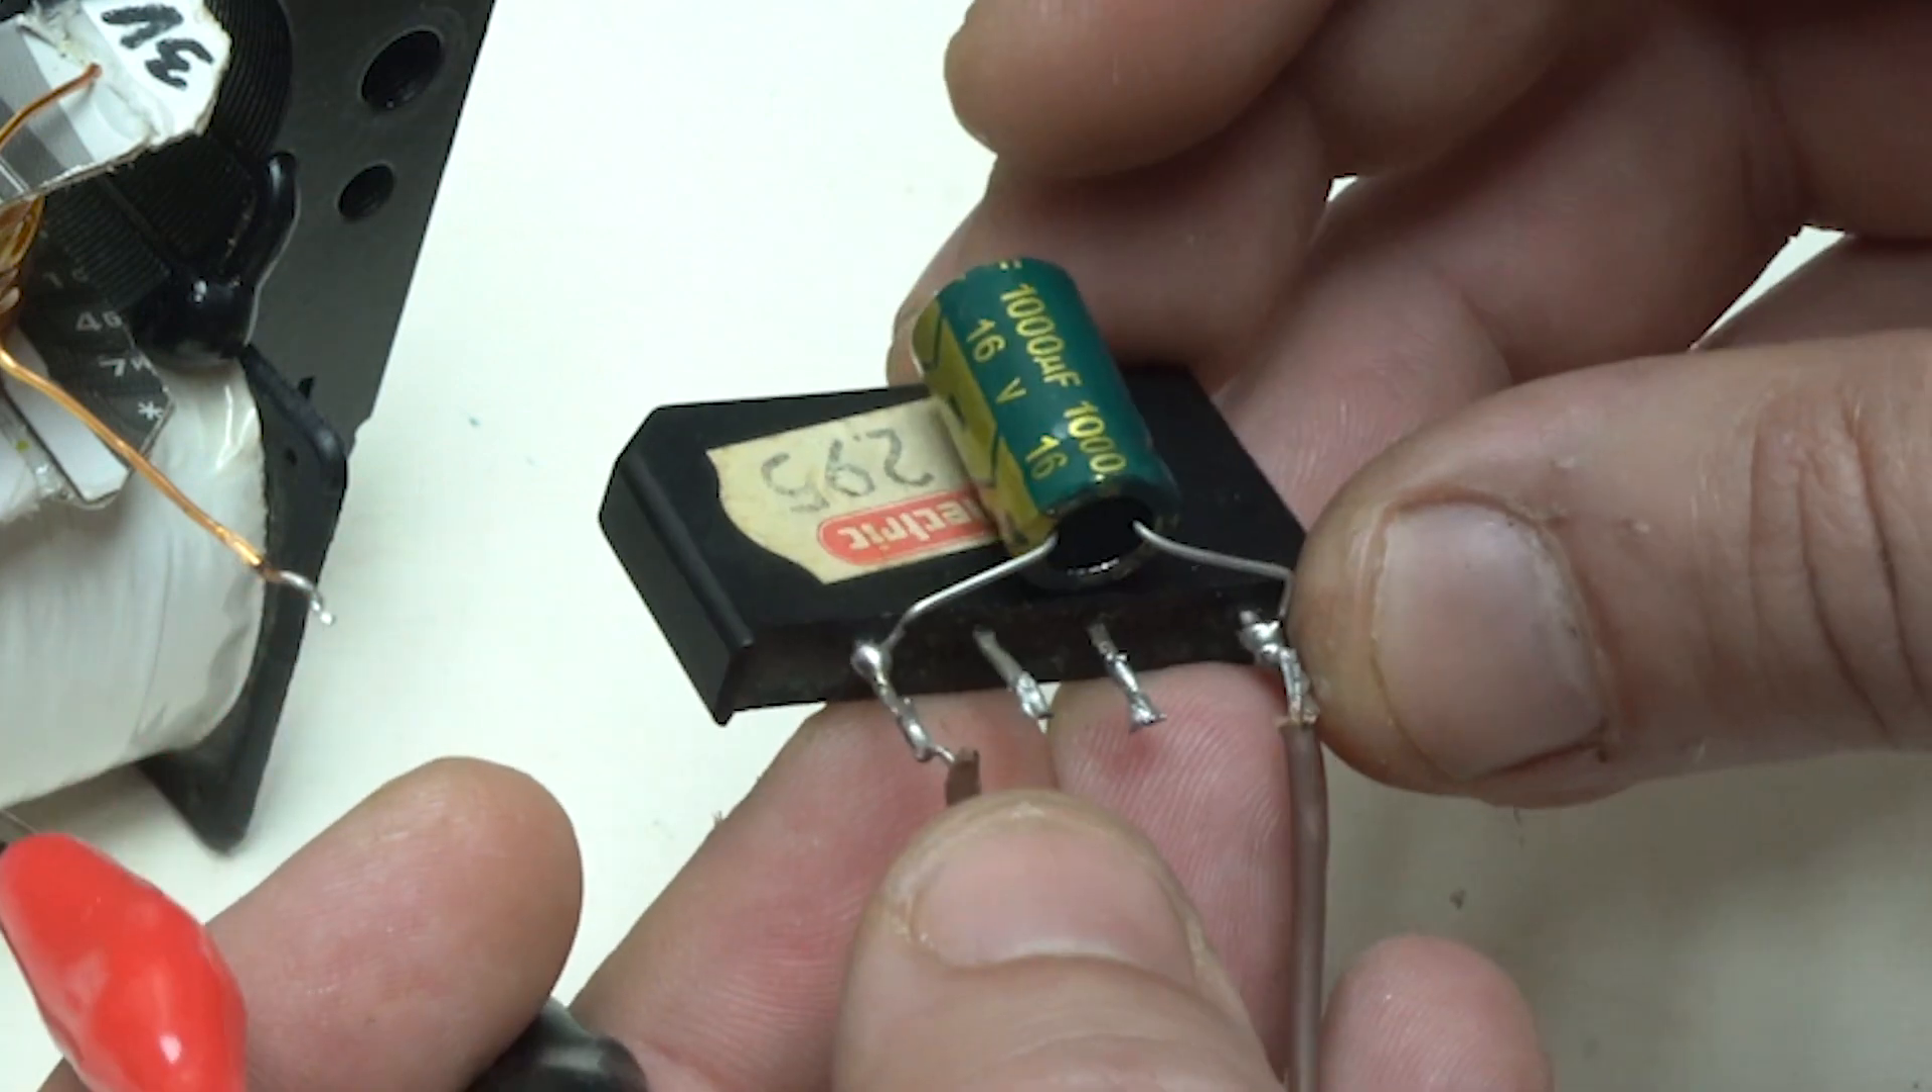Okay, I have already soldered an electrolytic capacitor of 1 ,000 microfarads, 16 volts.